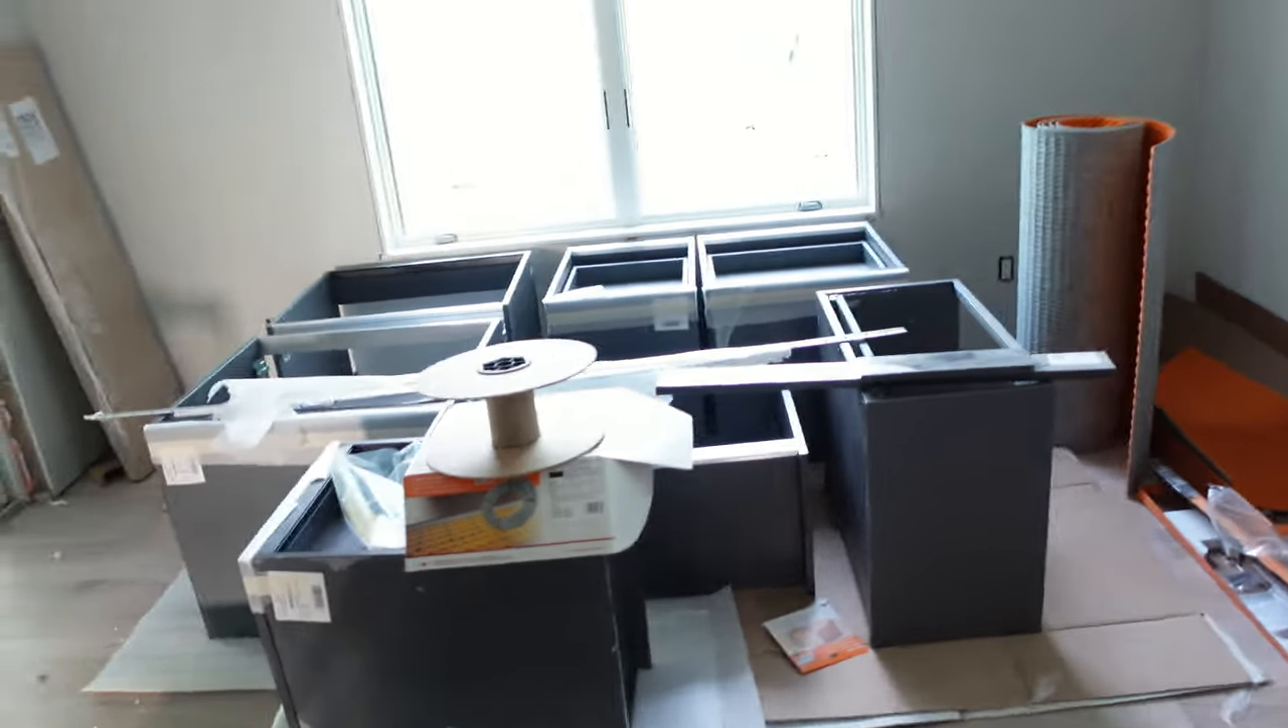We have a lot of cabinets still in here that need to be installed.